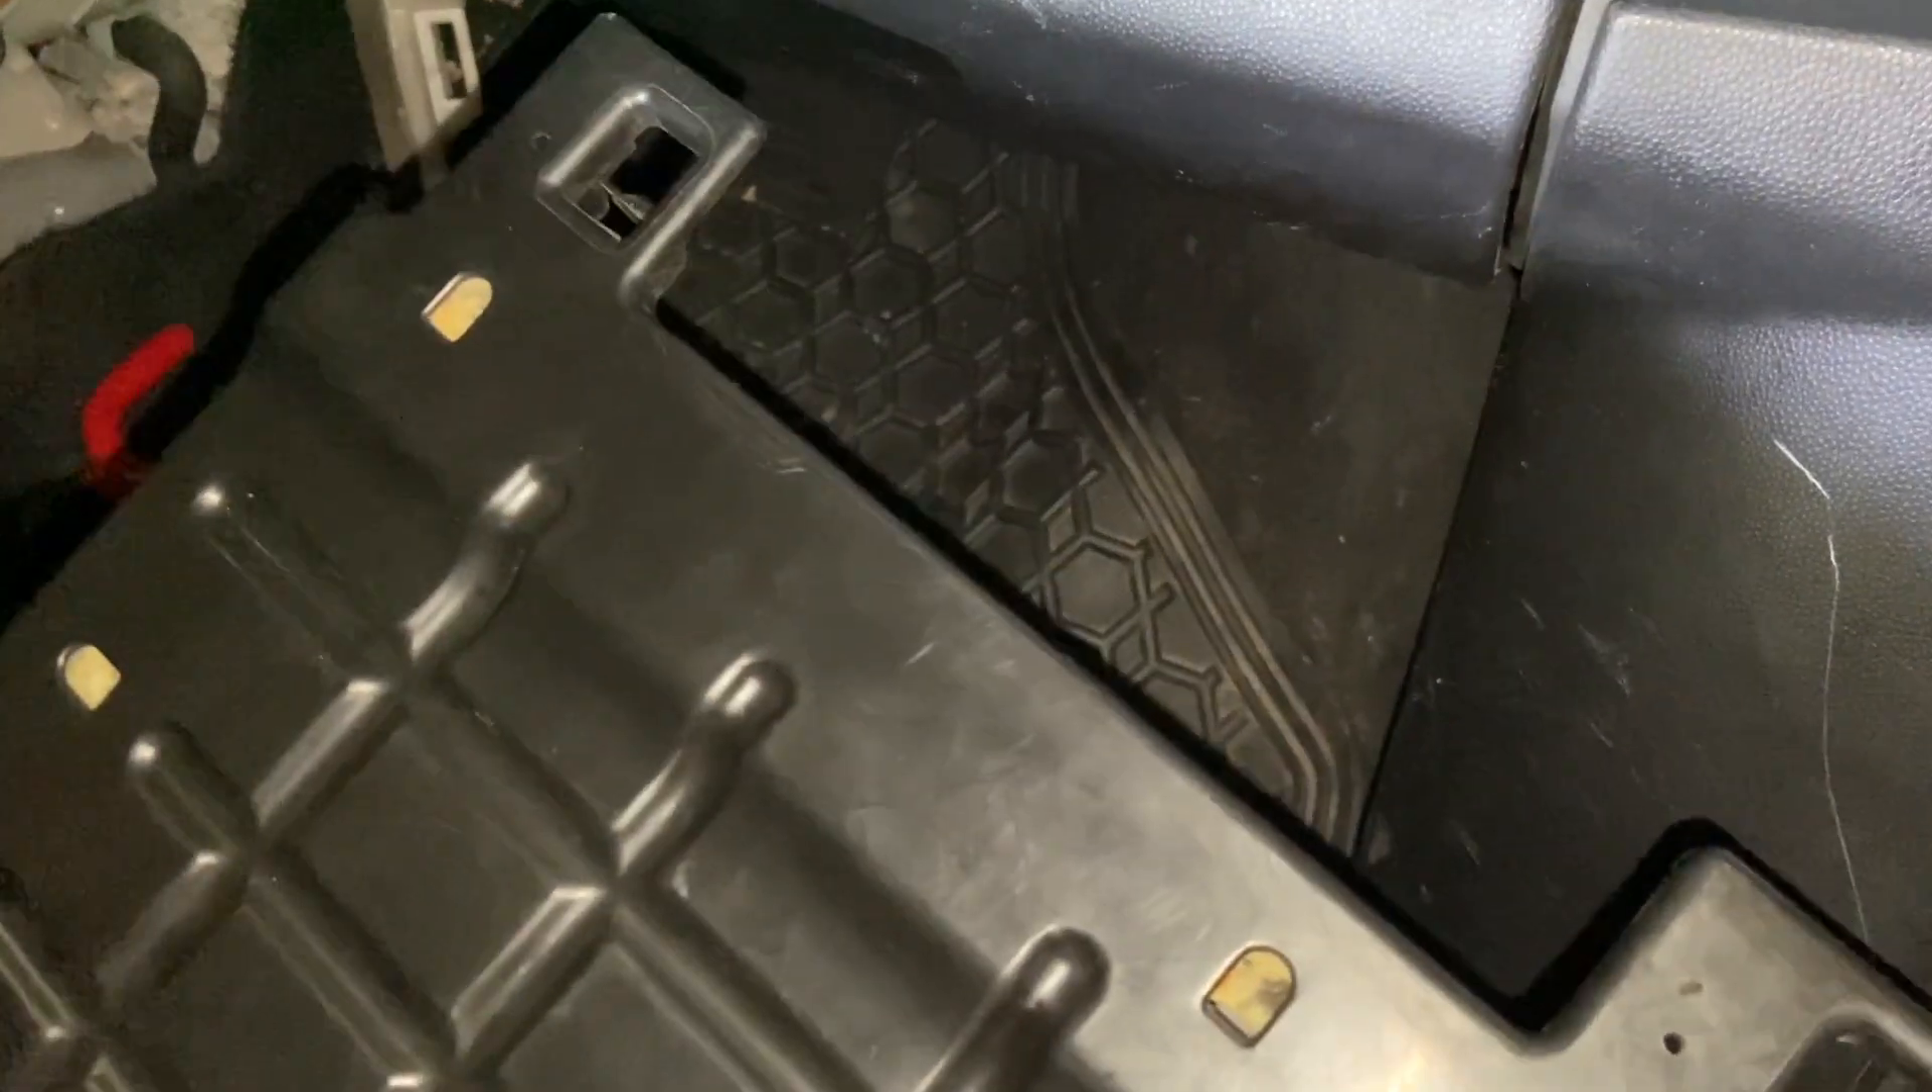Just got the trim piece left and this lower piece that goes up underneath the dash under the glove box here.